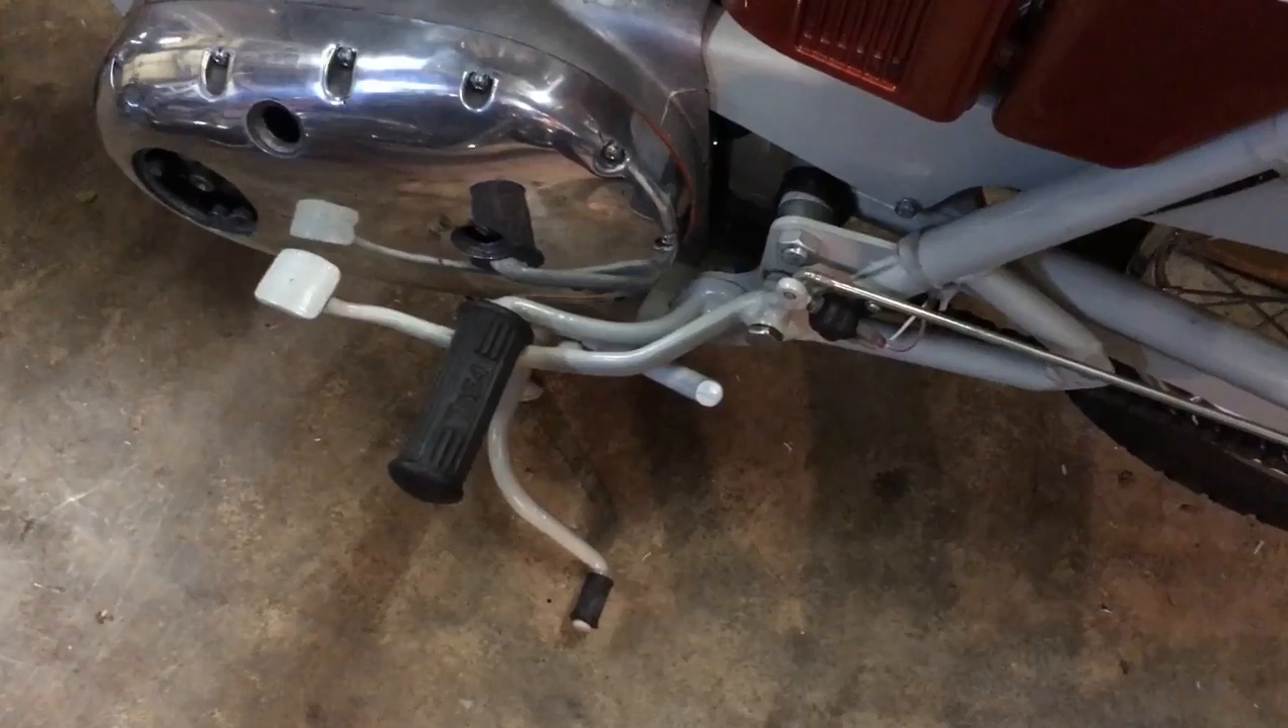All uh outer cover all buttoned up and also uh i've uh replaced the footrest into its right foot position and uh tightened it up.